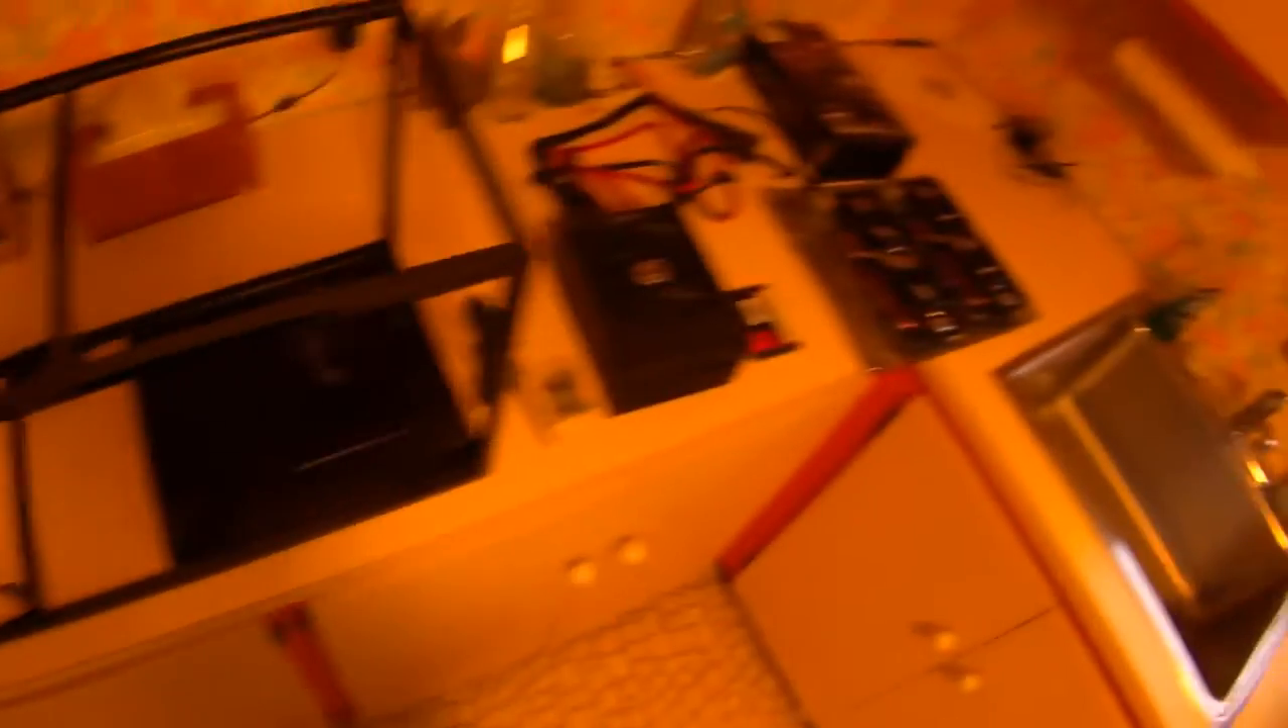So now I have my case pretty much built. Now I need to put the hardware in.